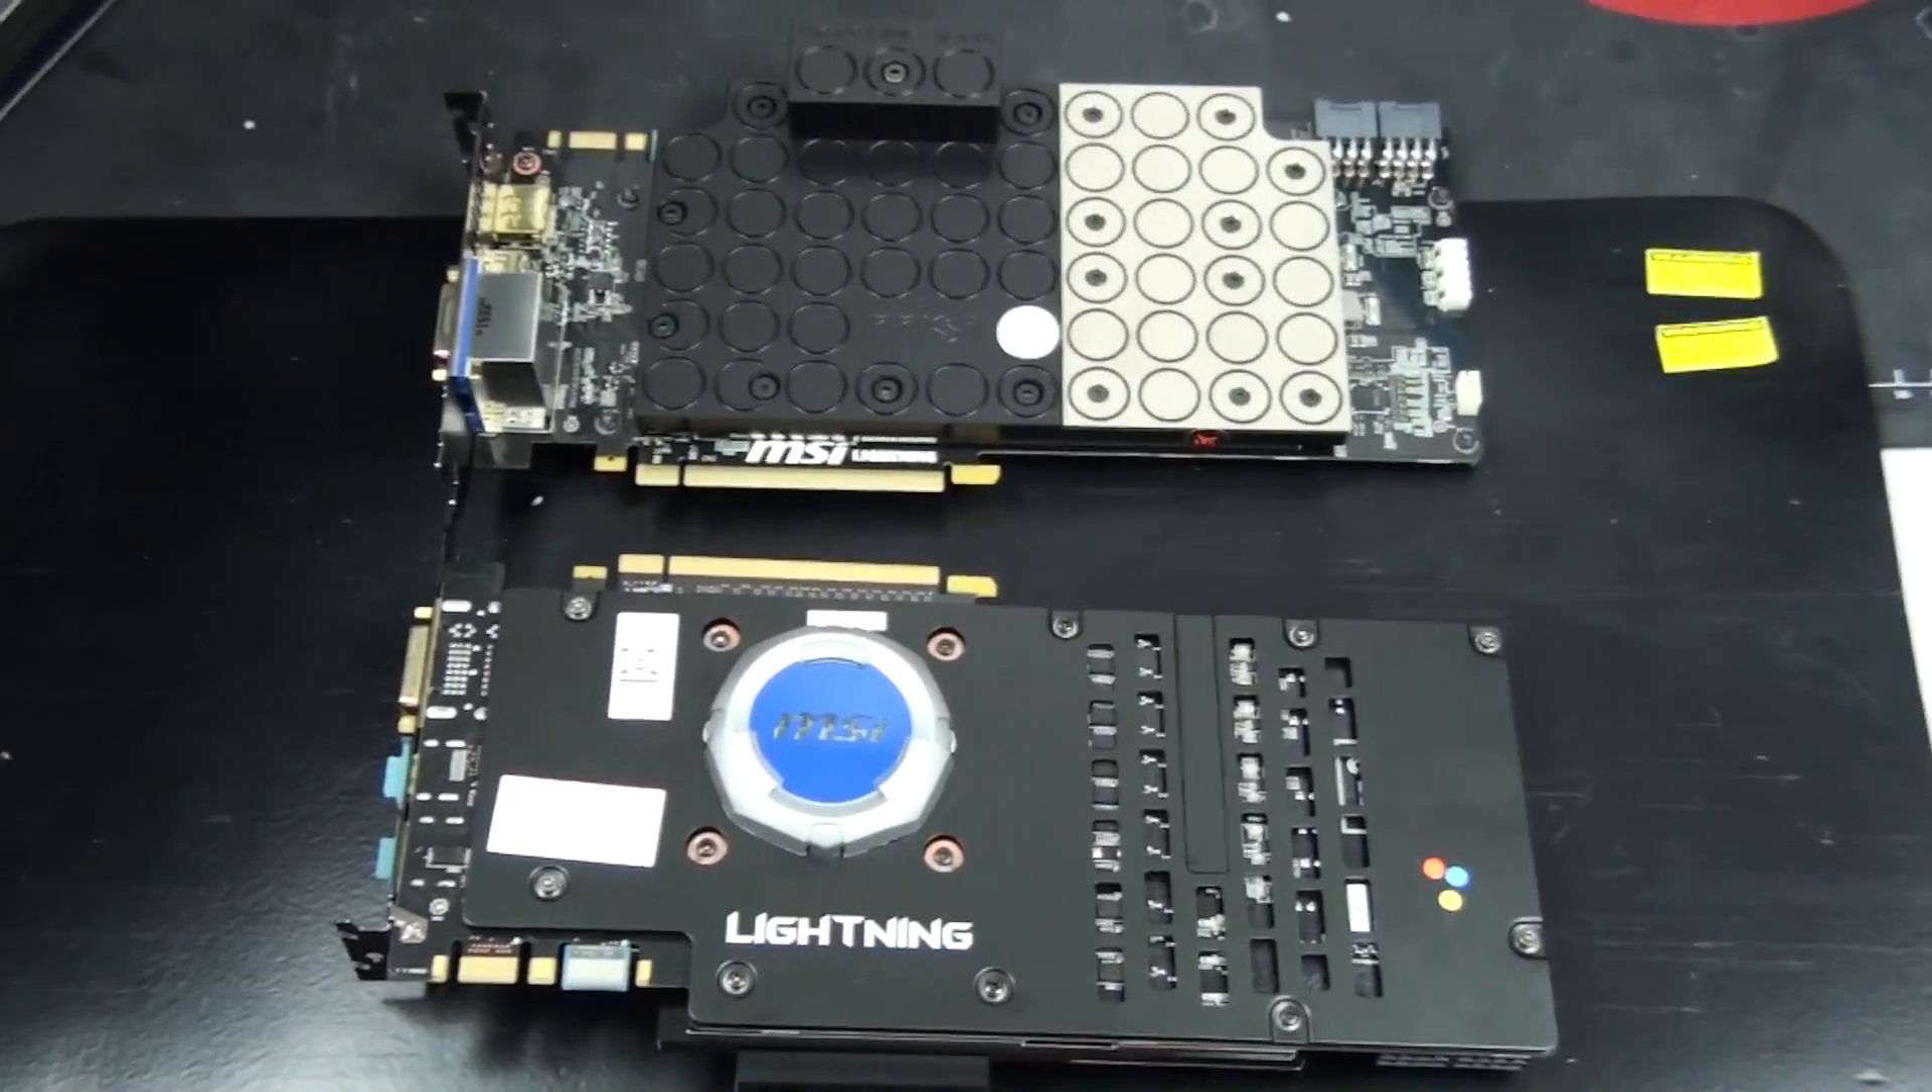So there it is the water blocks are installed and I'm just about to install the graphics cards back into the system.